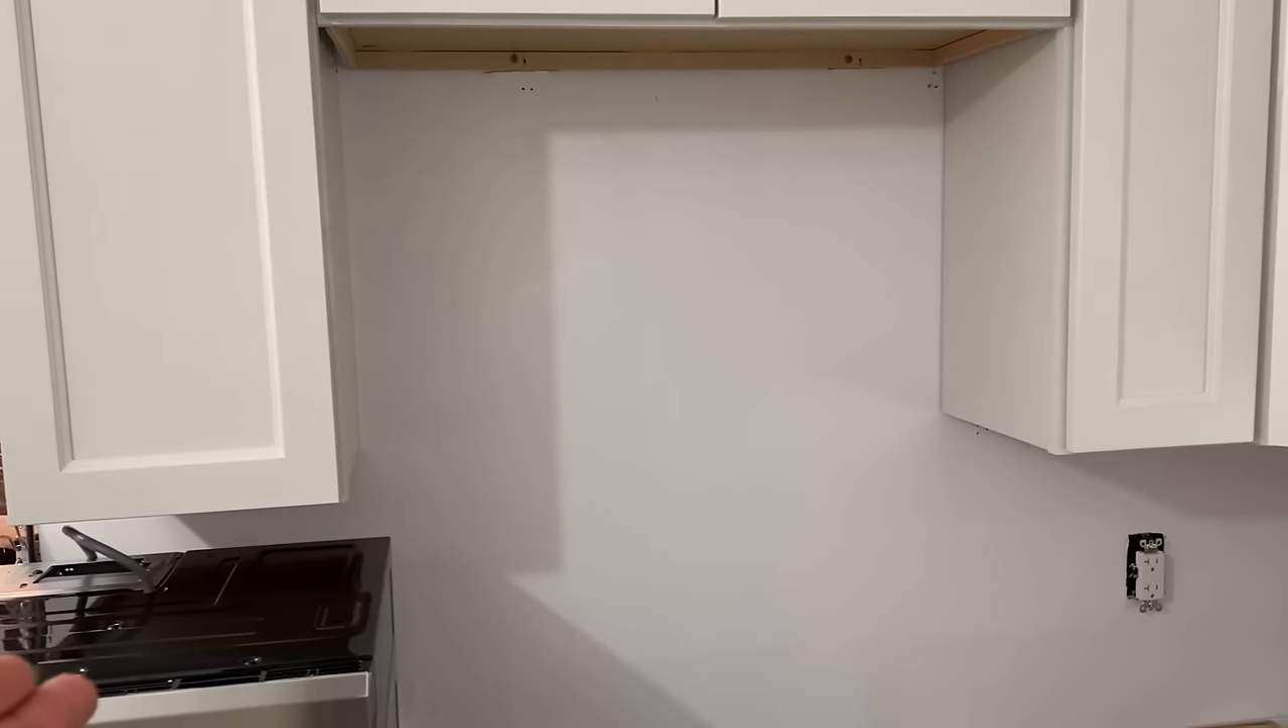So I have my cabinets hung.